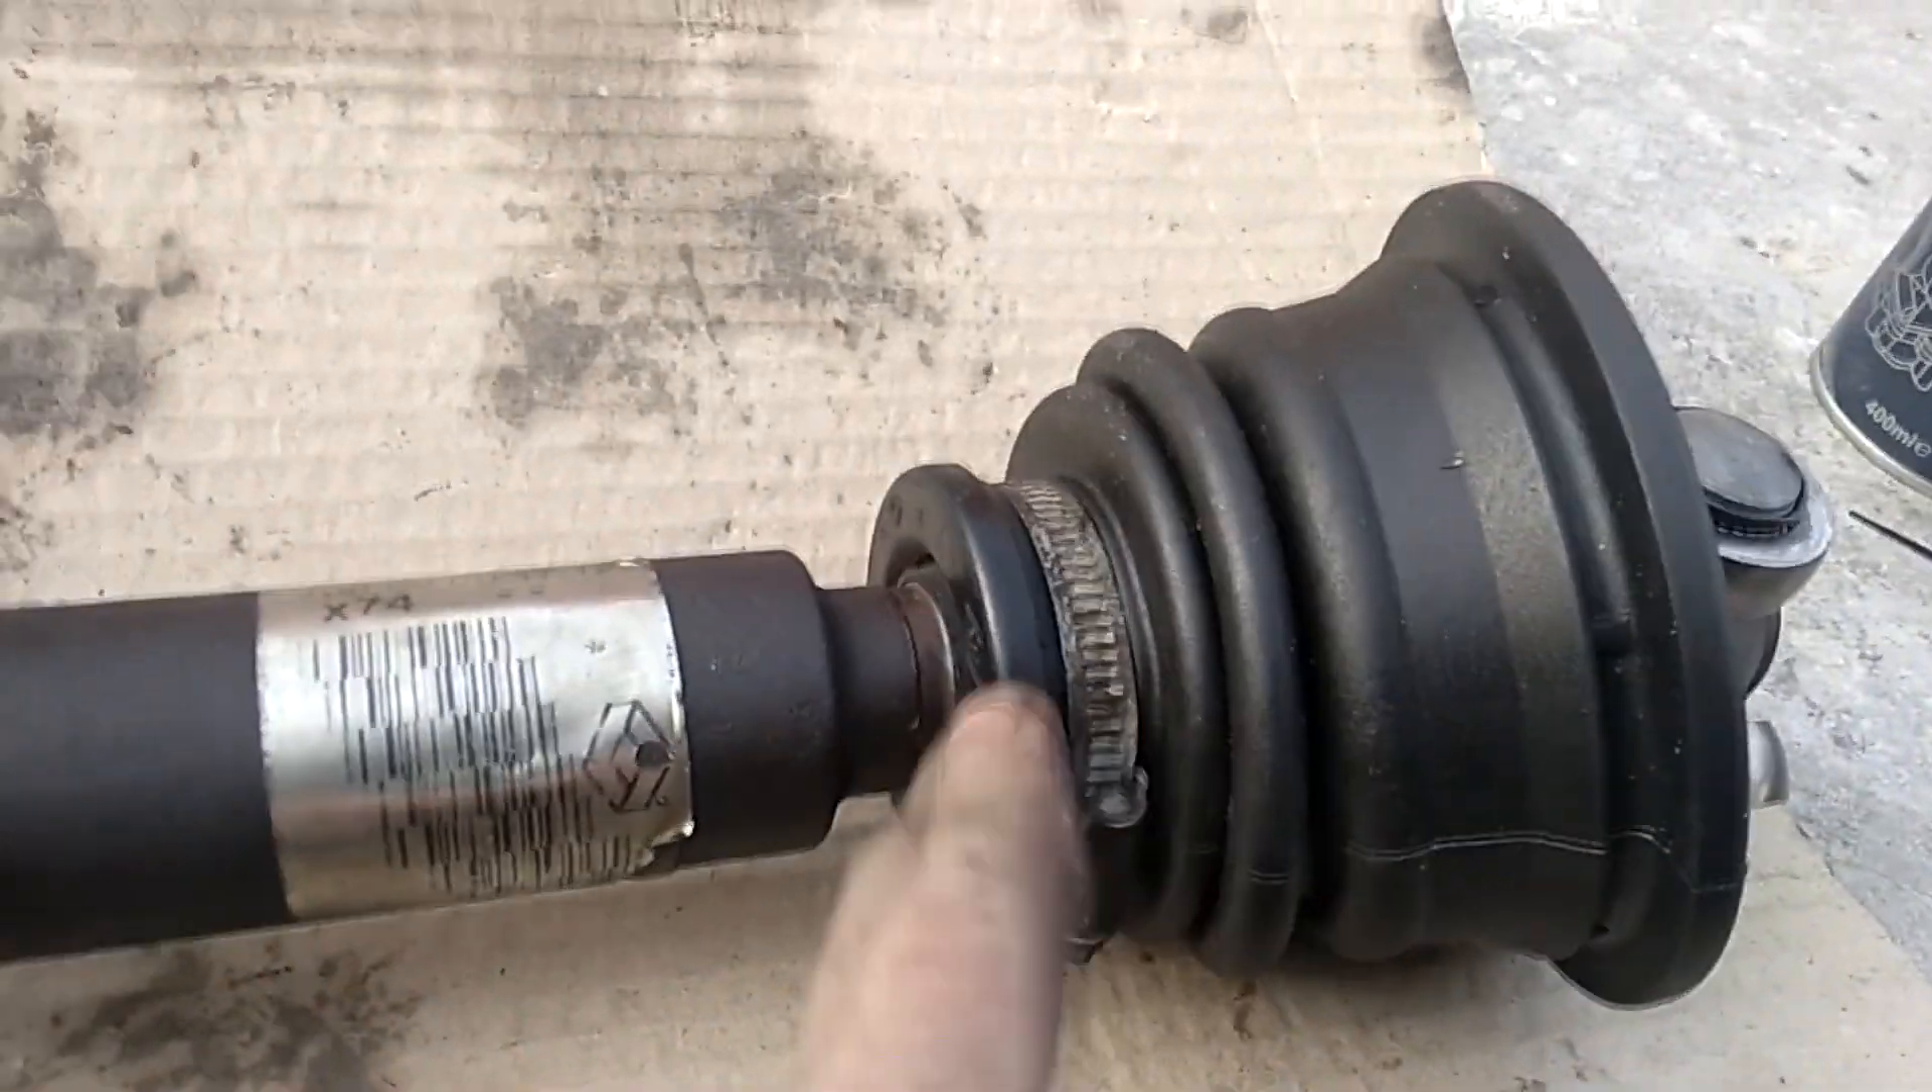Здесь уже пыльничок стоит, это моя полуось.